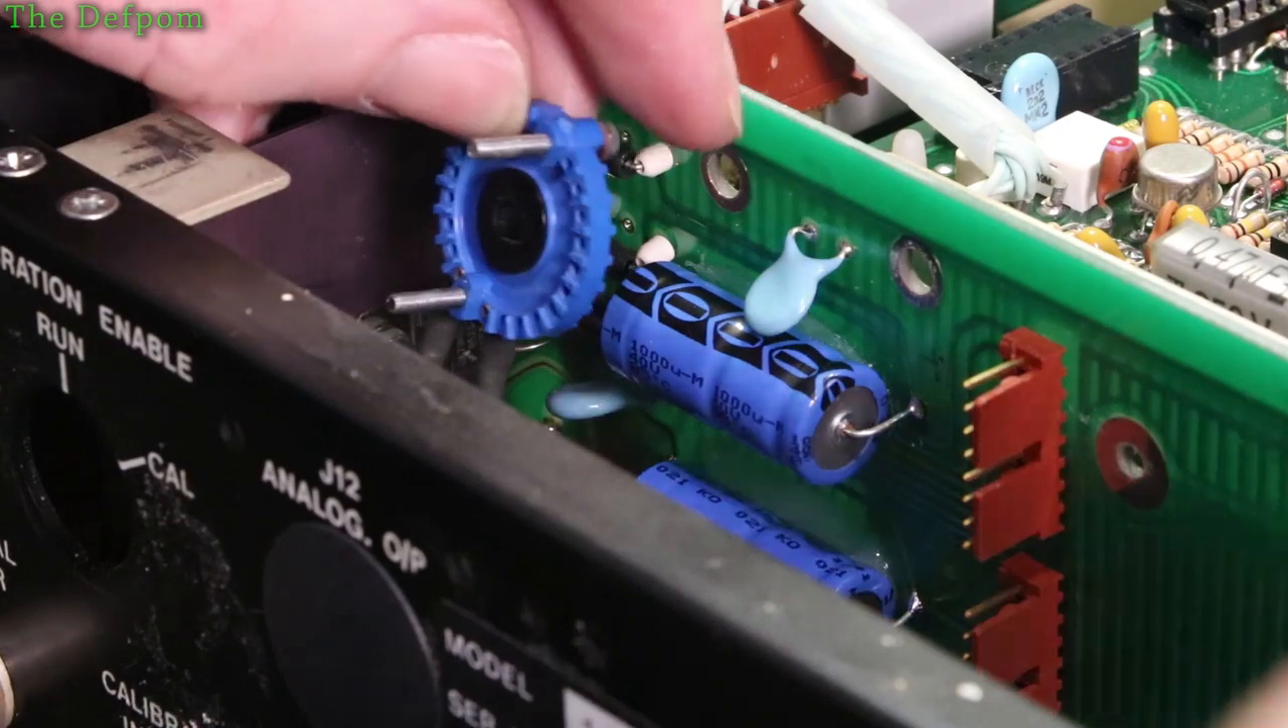Okay, so there's a switch wafer there with the bolts through.